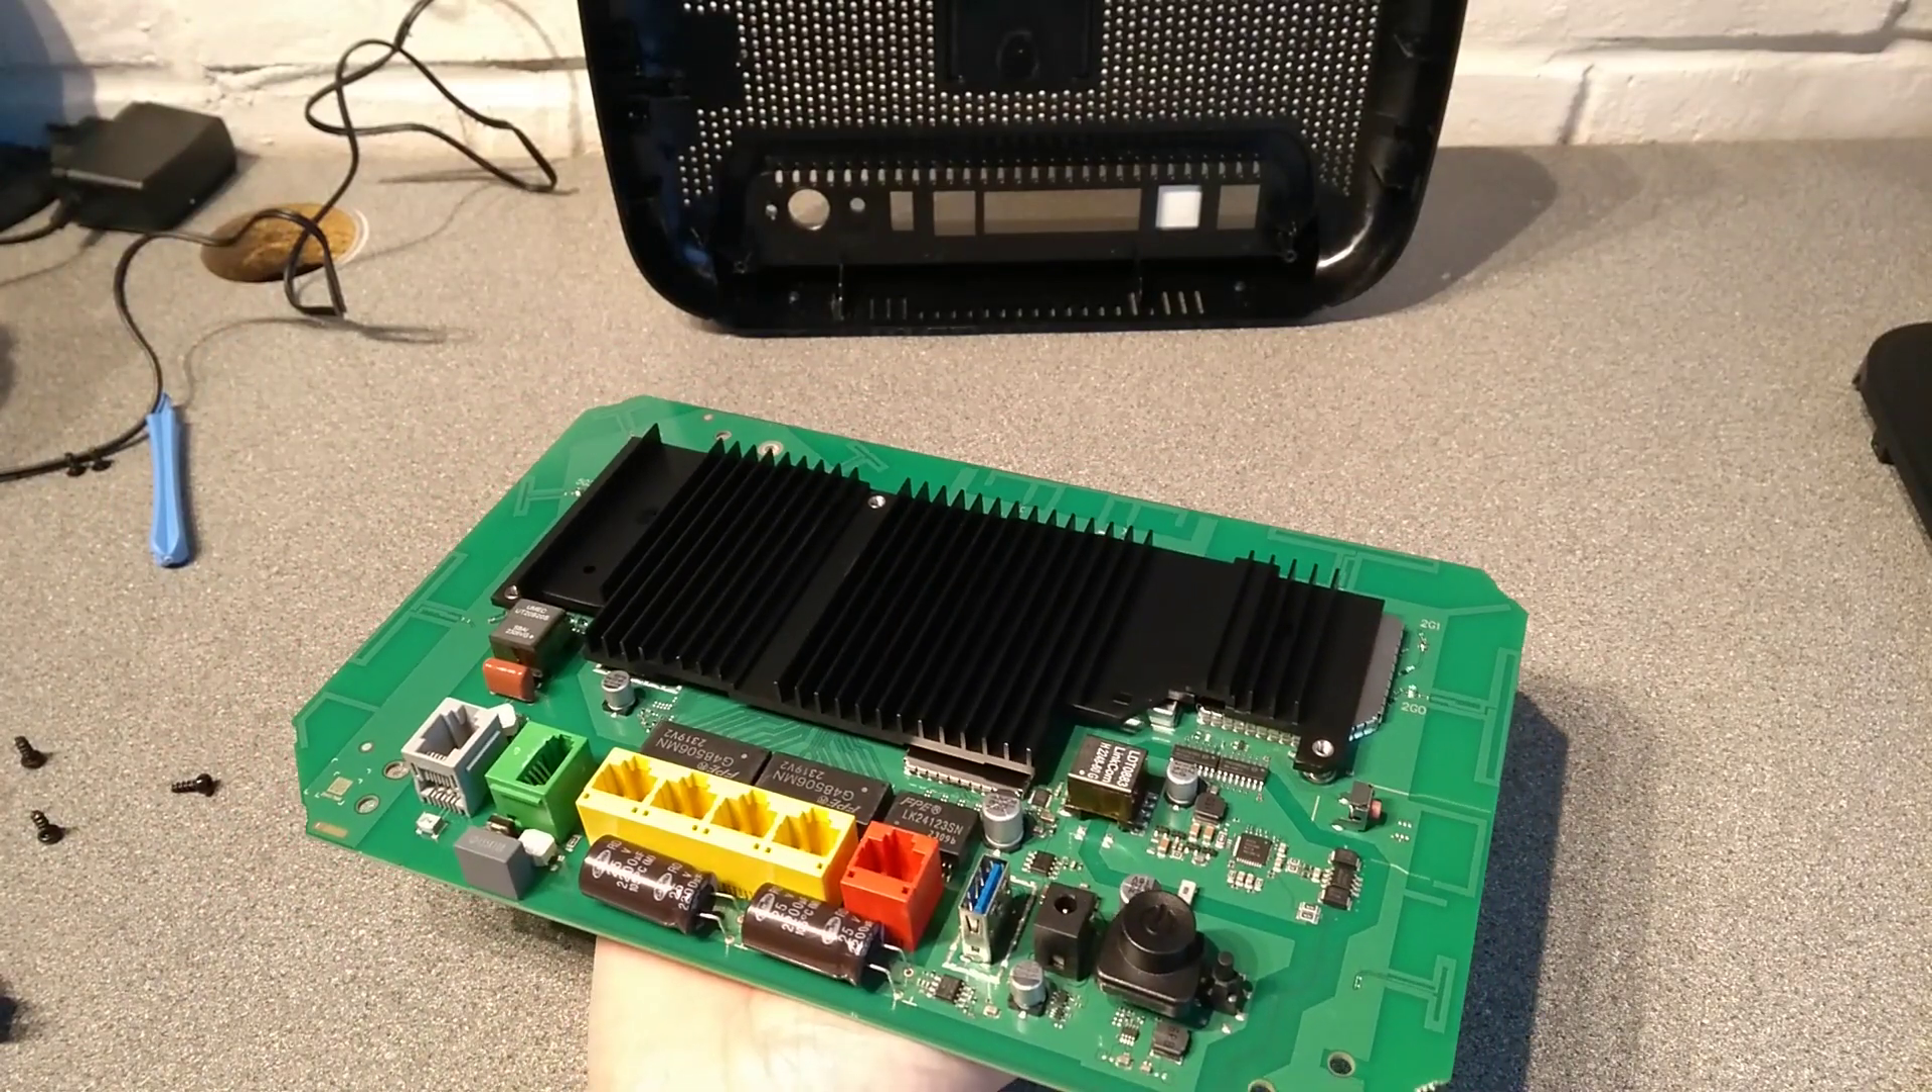And that's the heatsink back on.